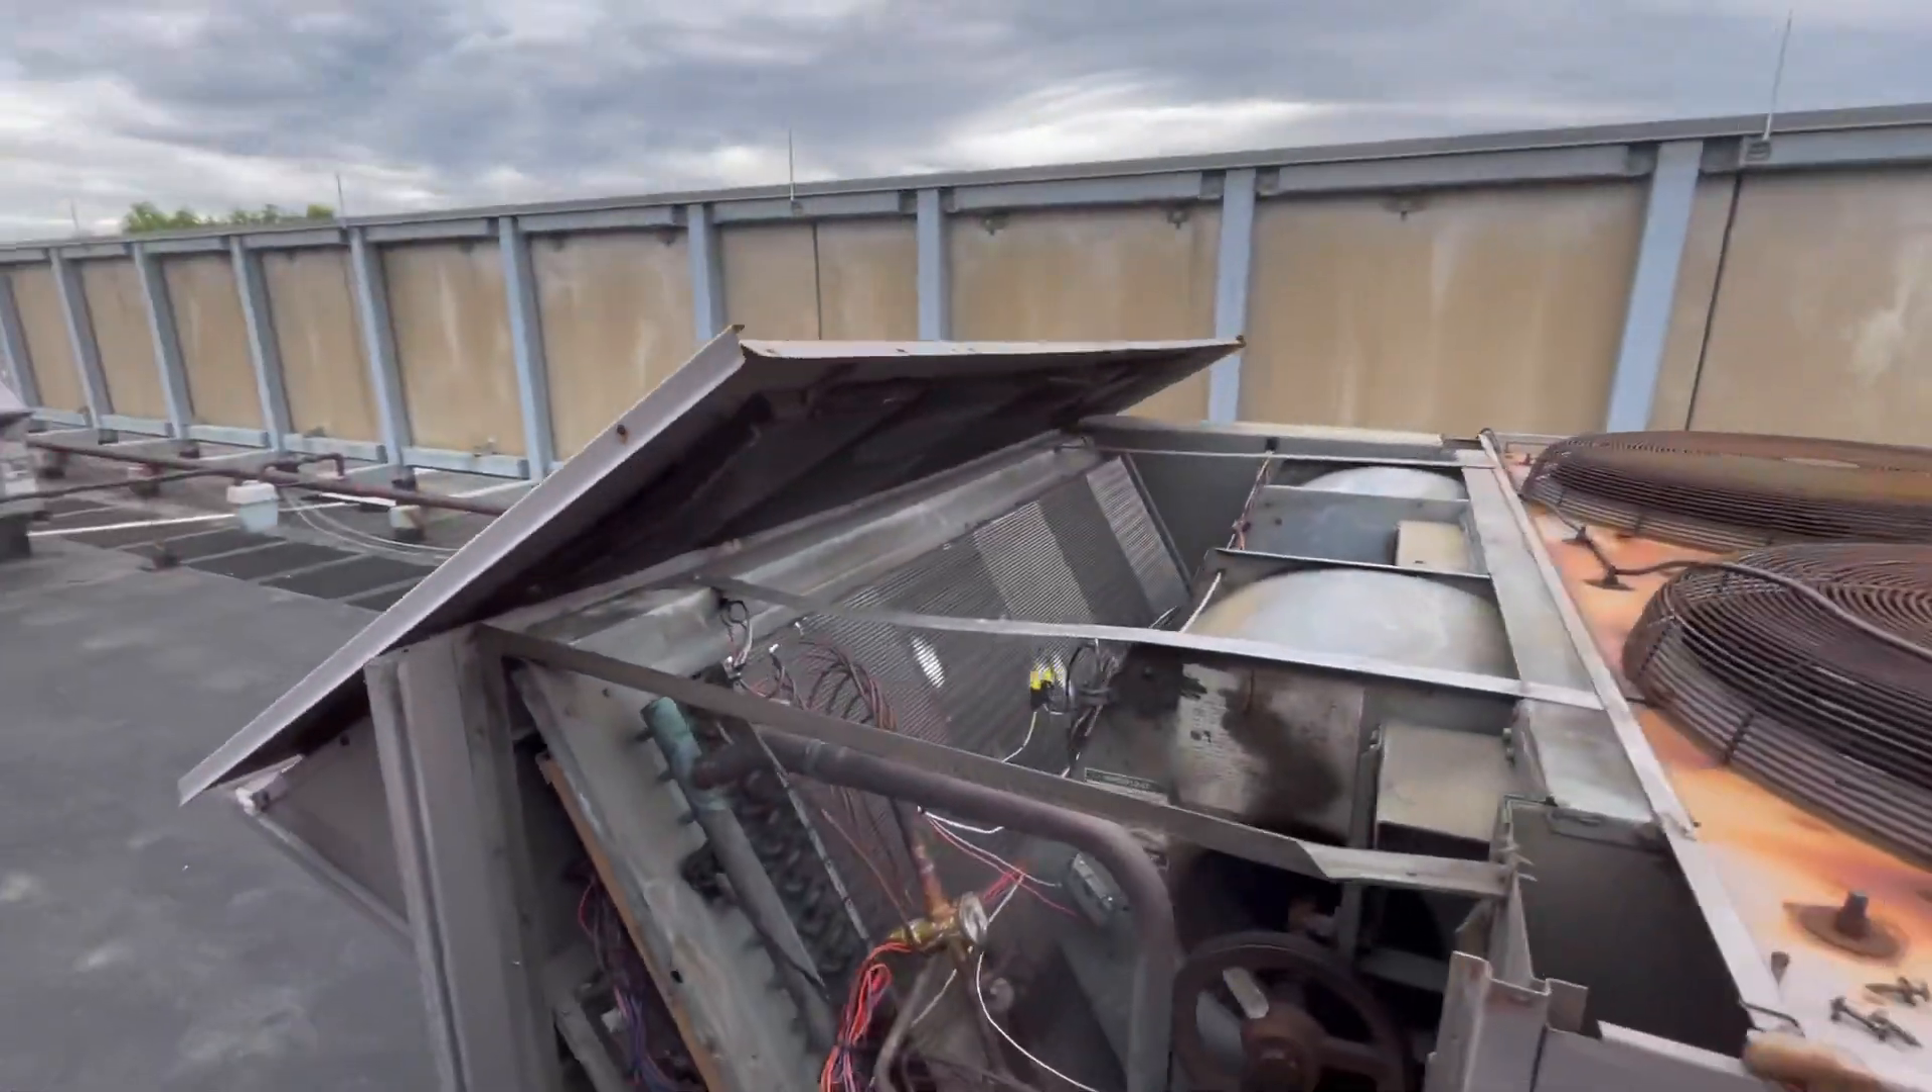So, again, I popped the roof off.